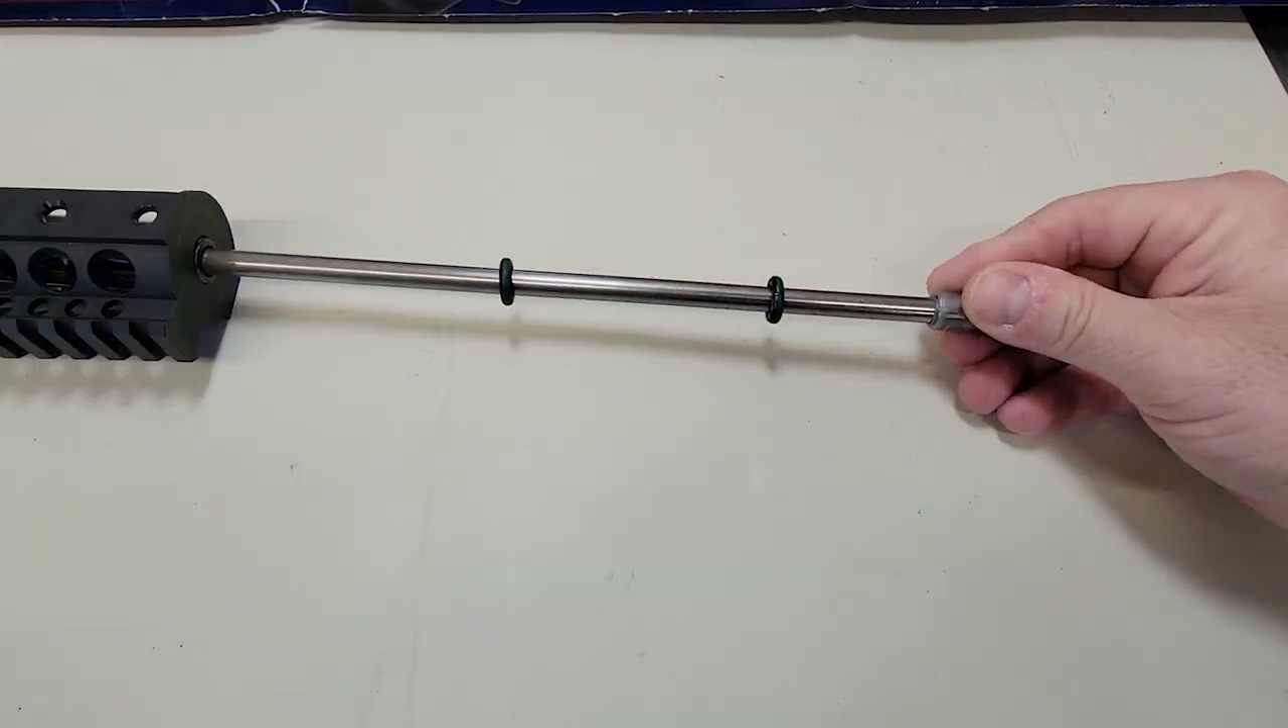So you can see I've used a couple O-rings in there.